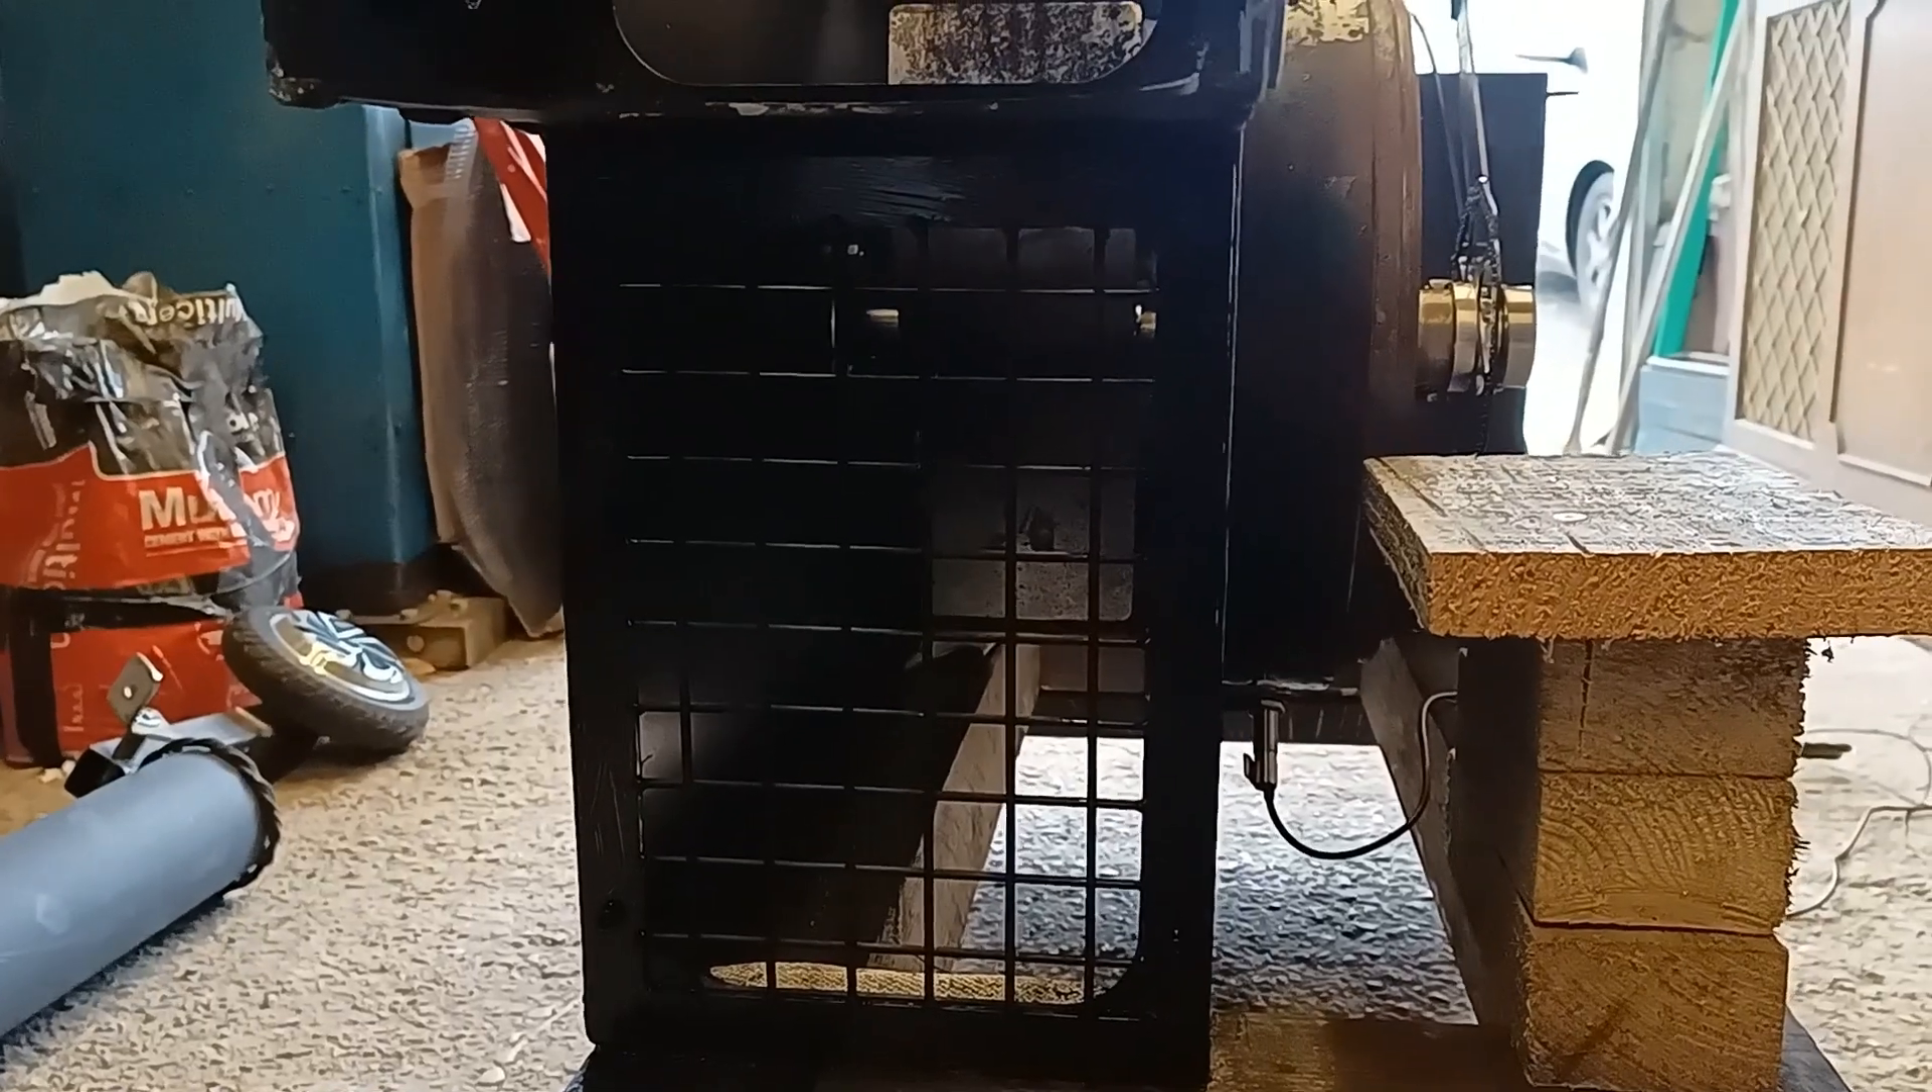I've also just put a metal grate on the front just to protect the anybody from the the fan inside as well.